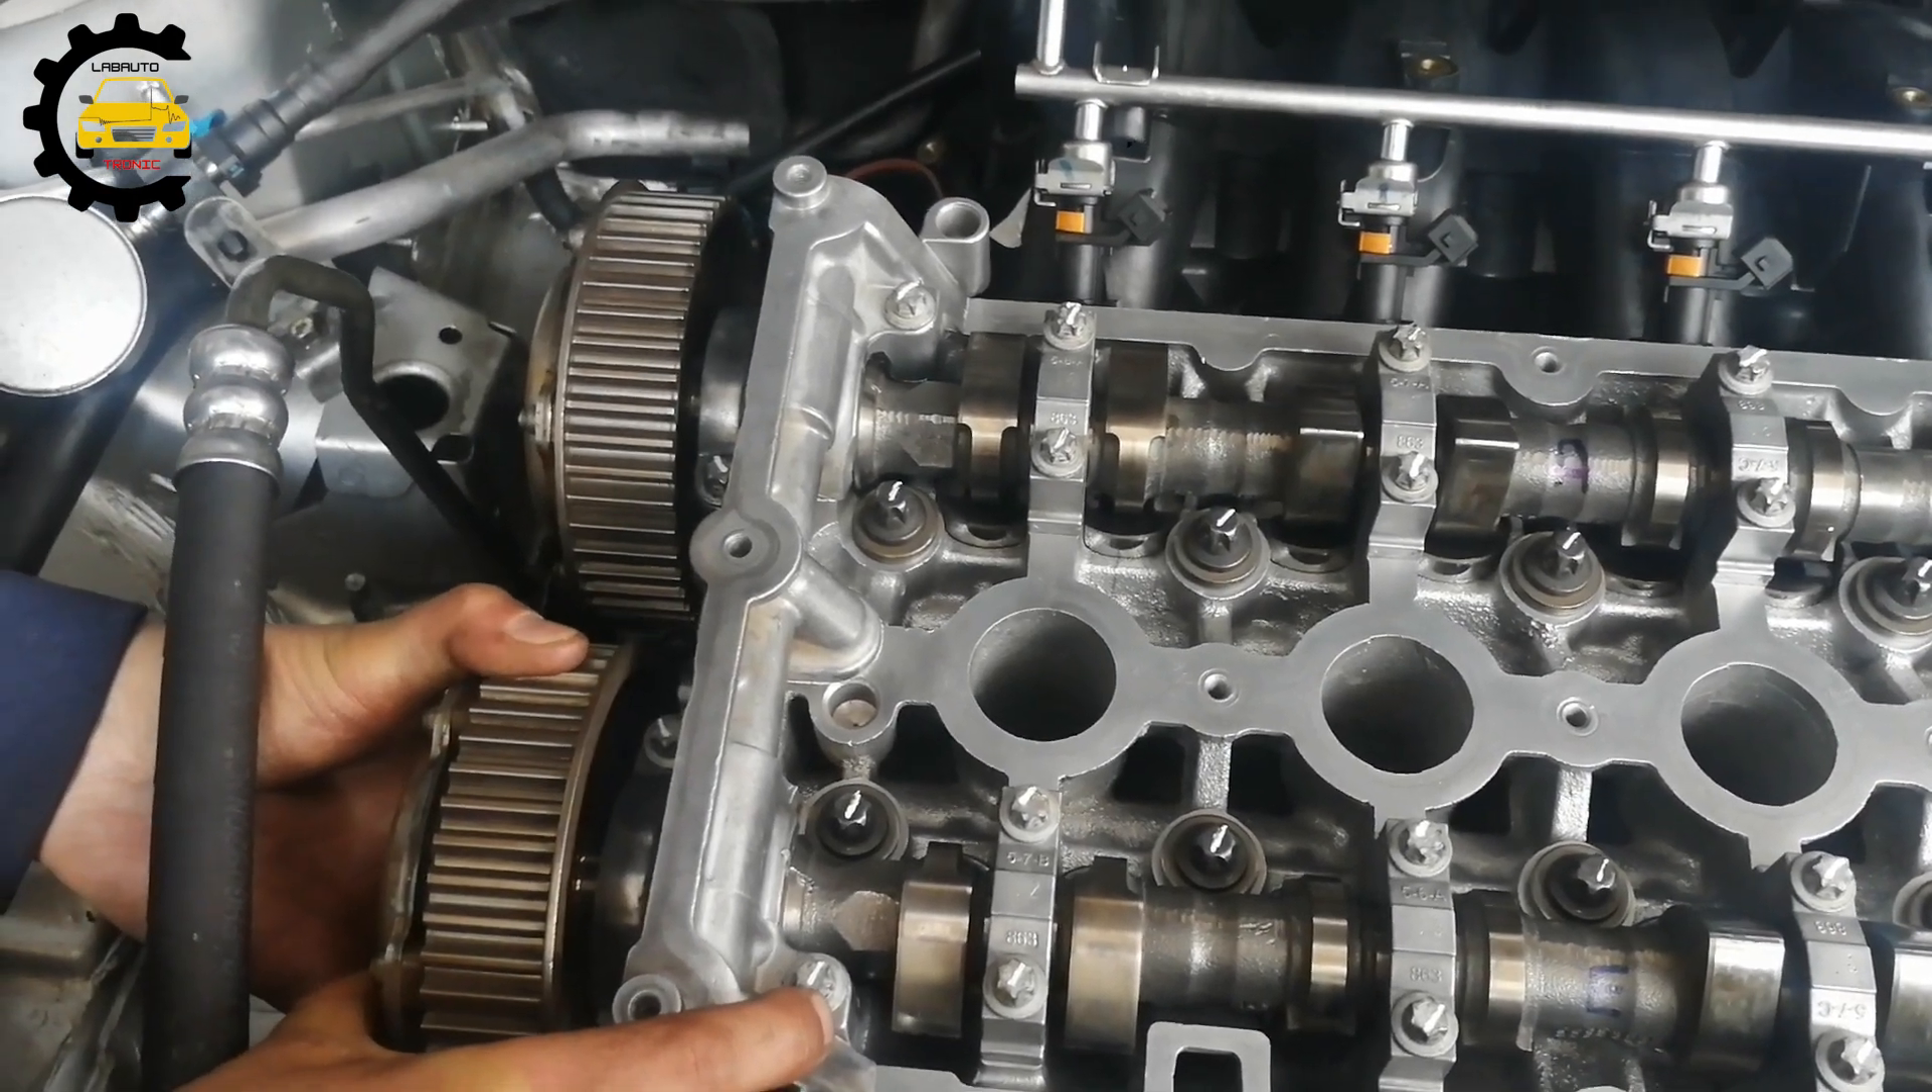Estamos en el proceso de montaje de los variadores. Ya hemos colocado uno.